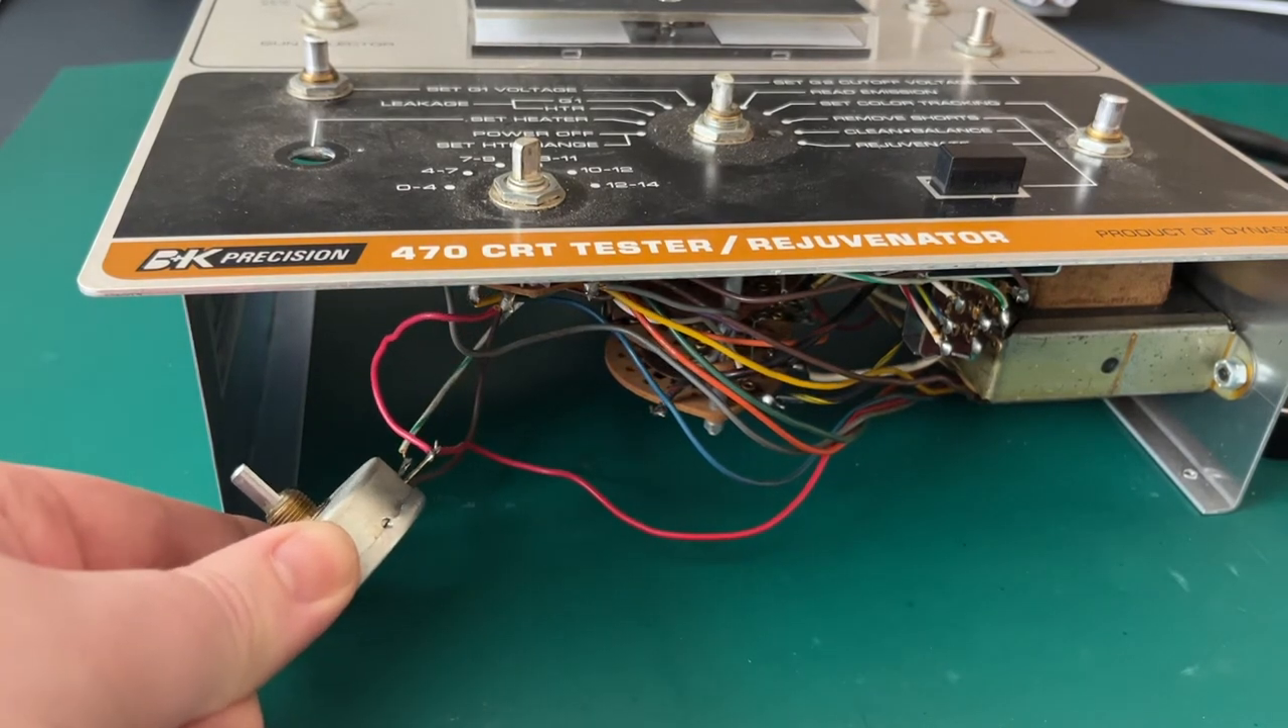Okay so i've got the potentiometer out now and i've just gently pulled it away from the board so it's clearer to the camera.